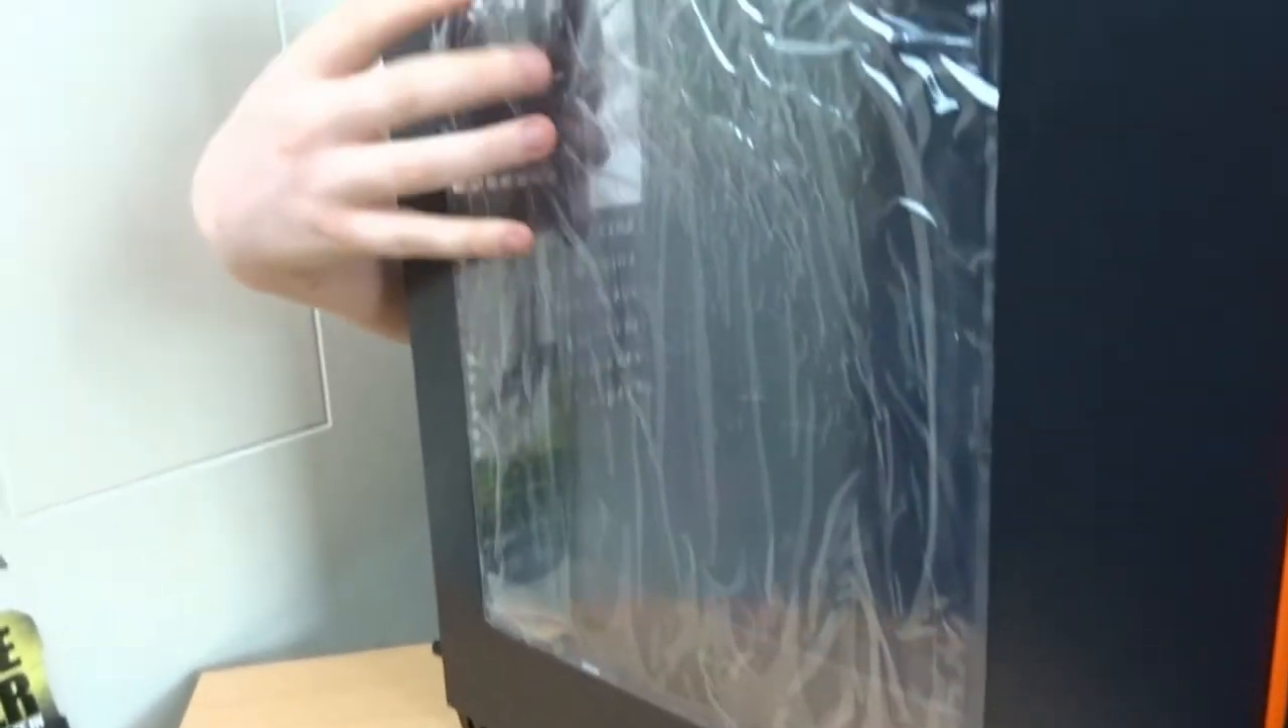I can see the plastic is still on our side panel window.